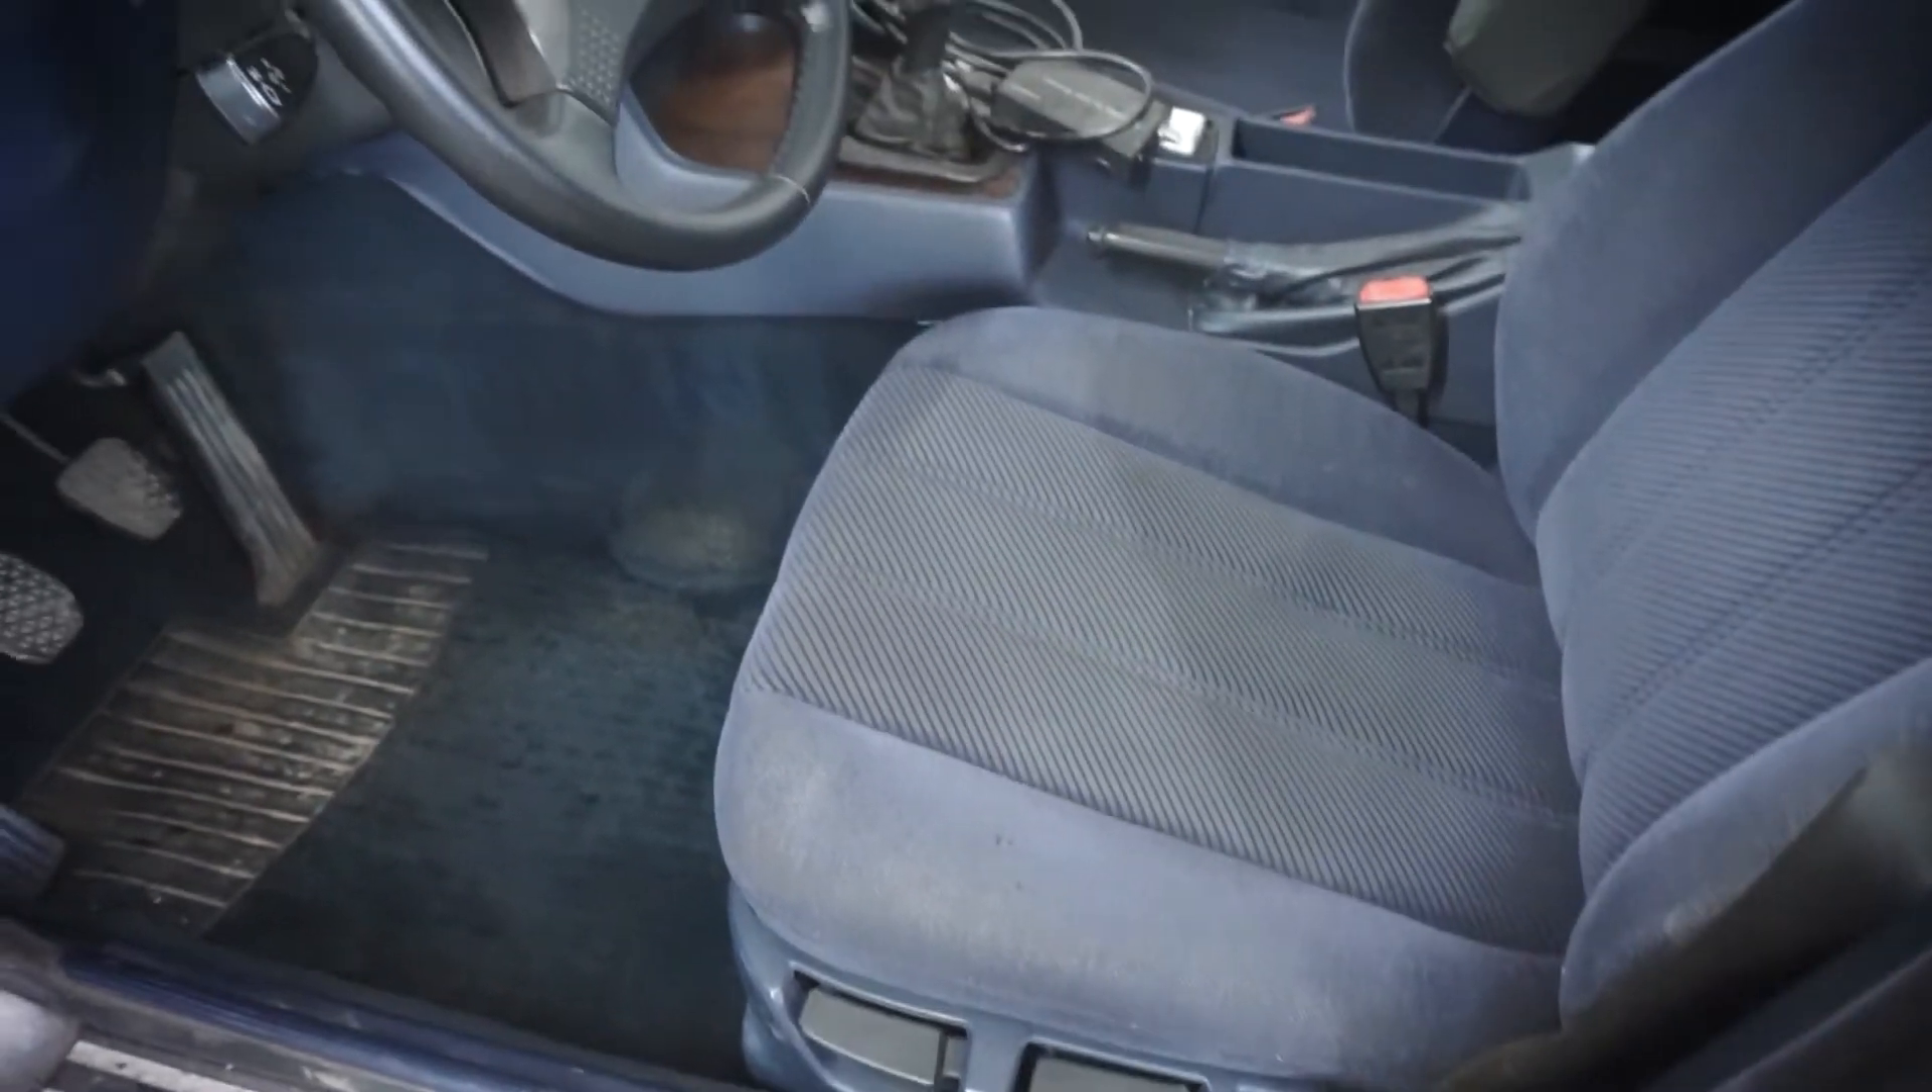Сидушечку я уже поставил здесь все прикрутил все на месте все выглядит отлично.